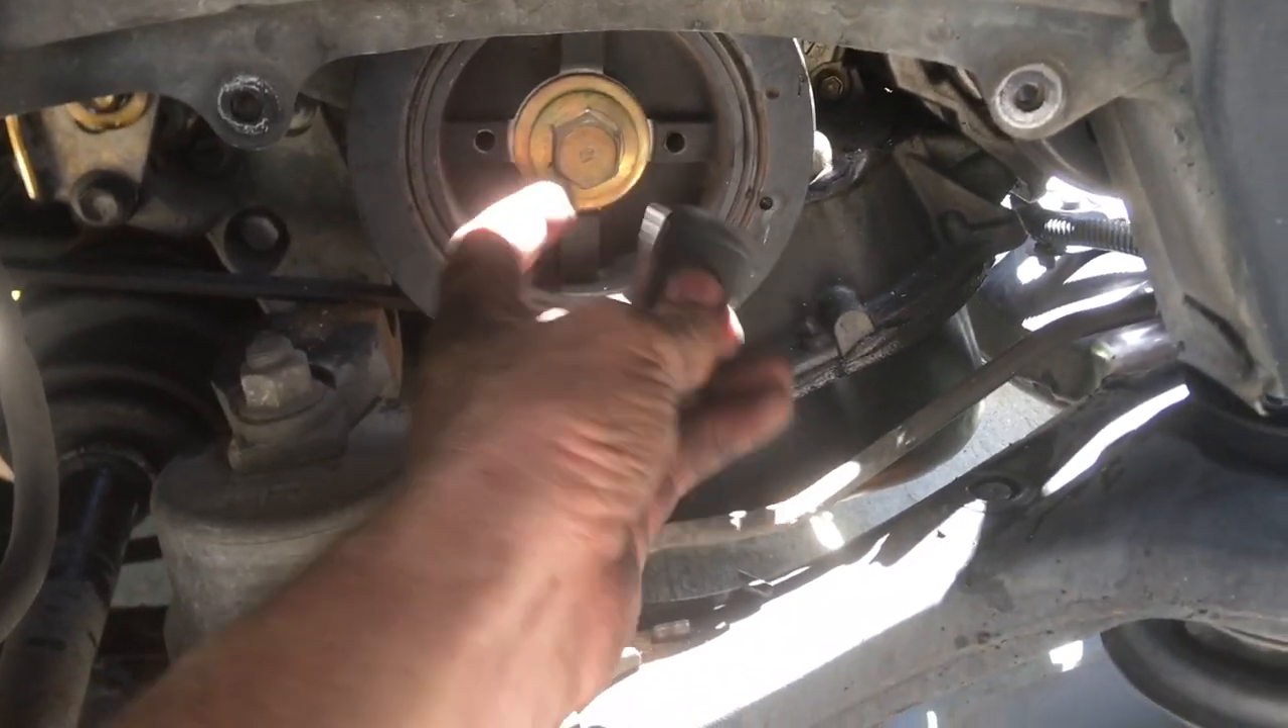All right with the cover off we expose our our harmonic balancer and so we need to take this off.